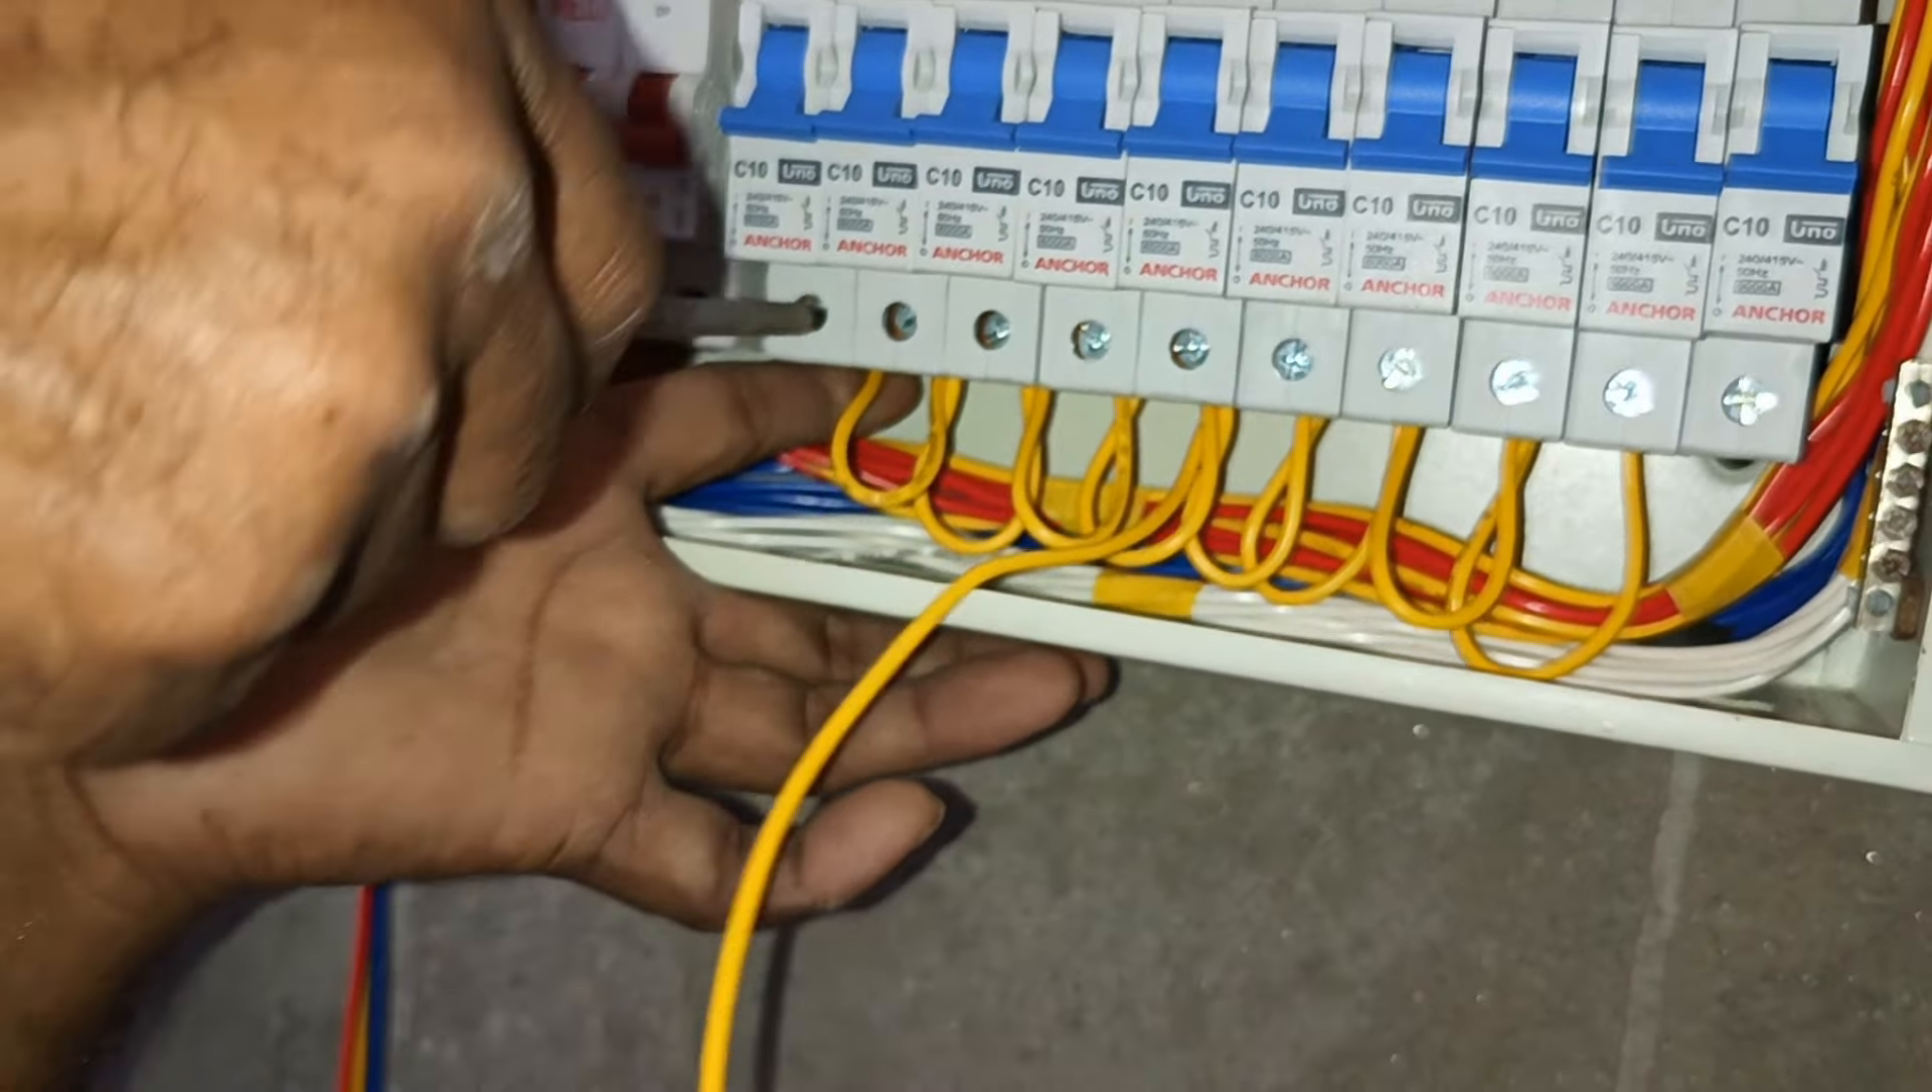अब टोटल जो हमारी 9 MCB है हमने वायर से इस तरह से लूपिंग कर लिया है कनेक्ट कर लिया है।